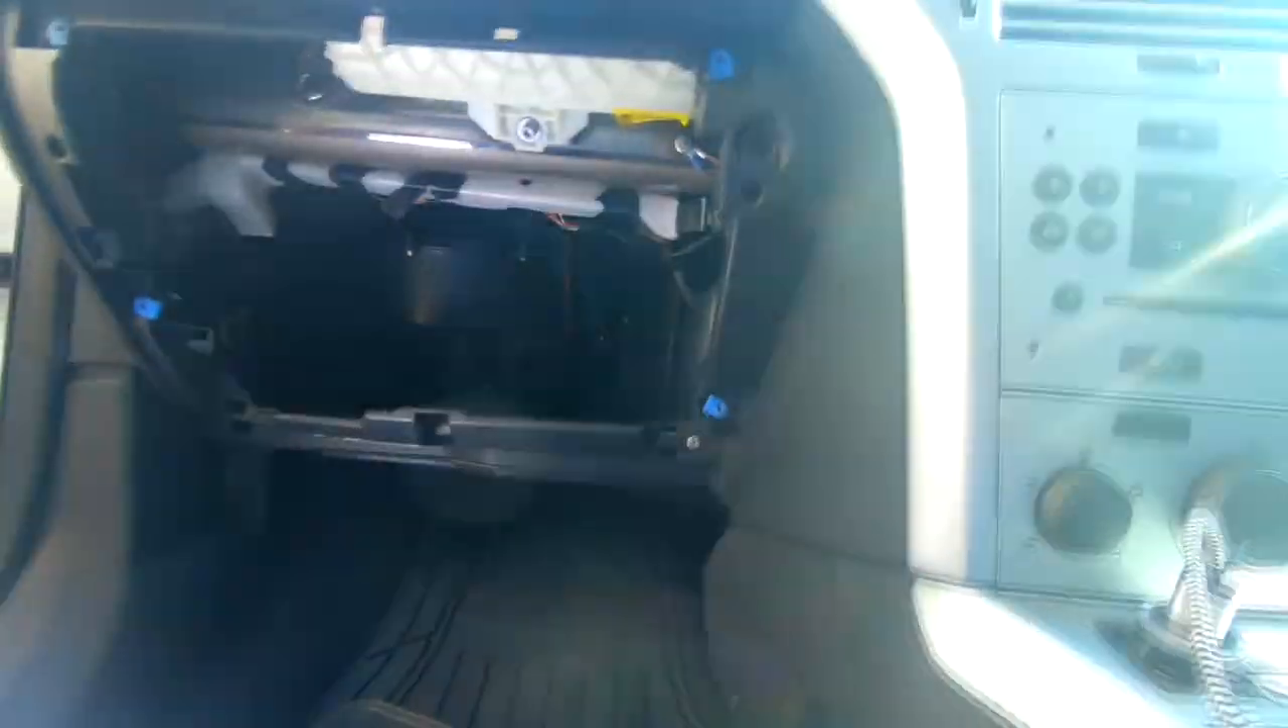So now what's left to do is to put the glove box back in.